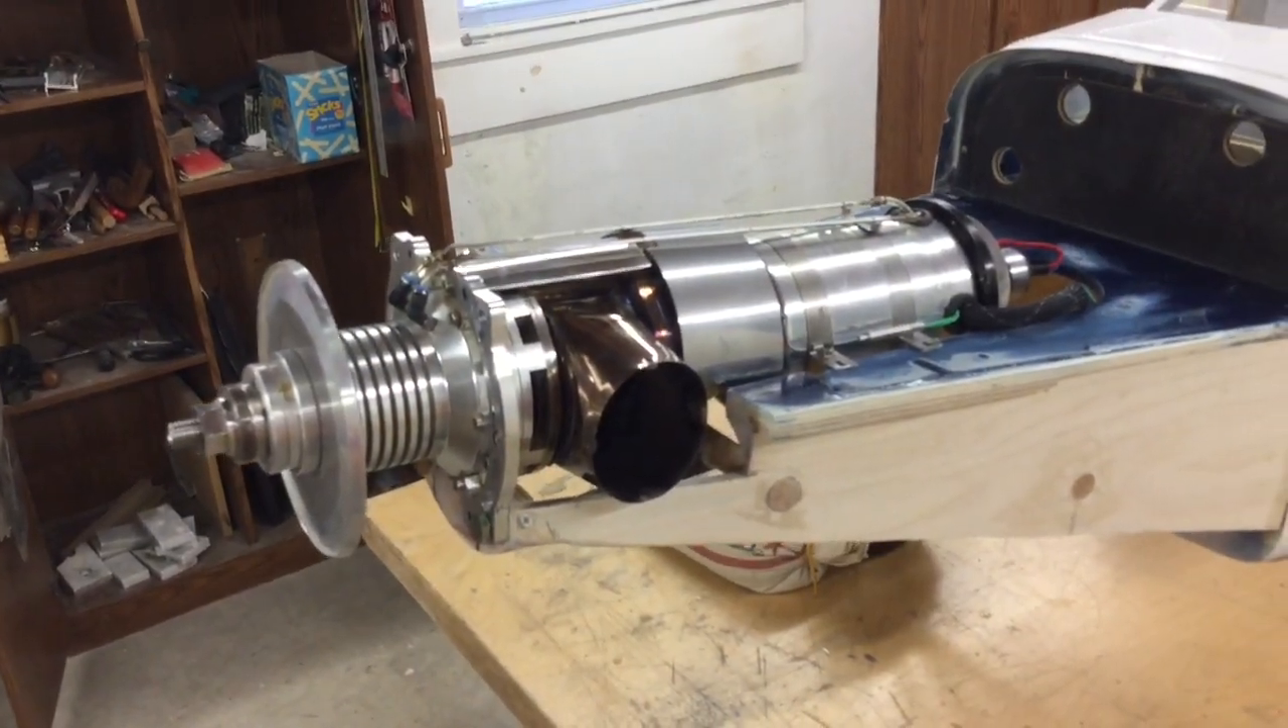And, there it is with the motor mounted.